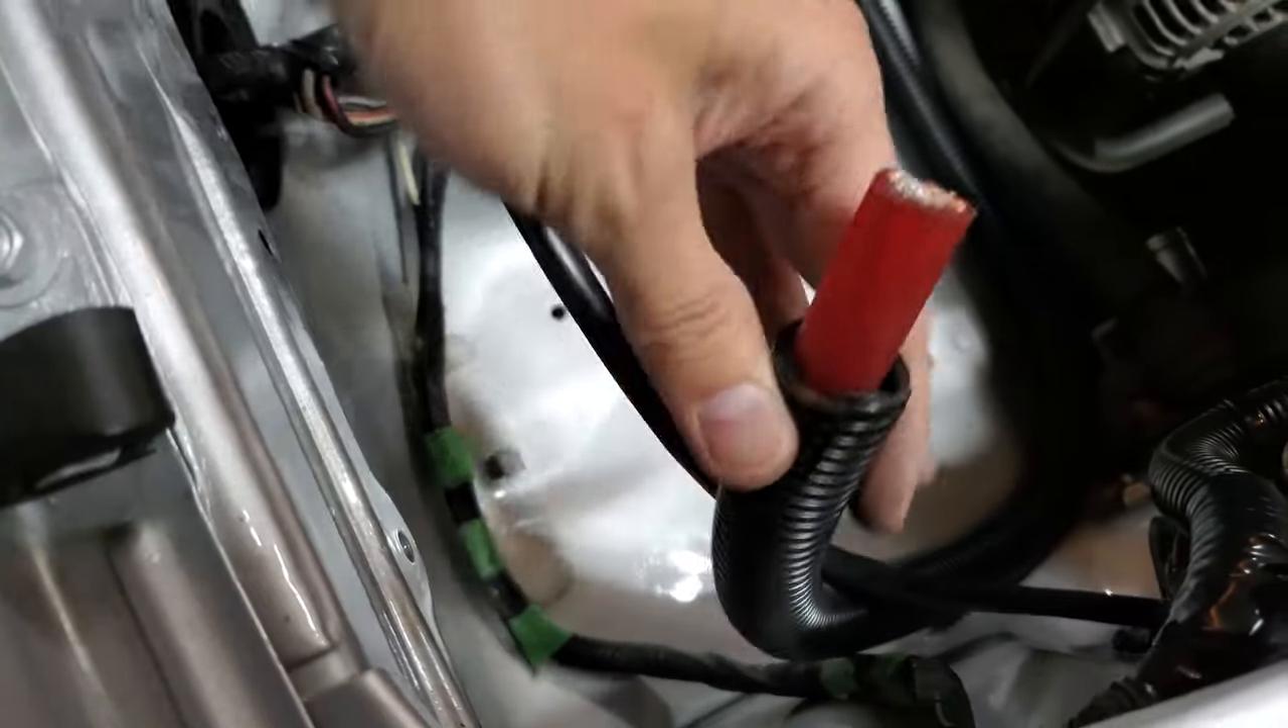I still have not terminated my battery cable from the battery relocation.